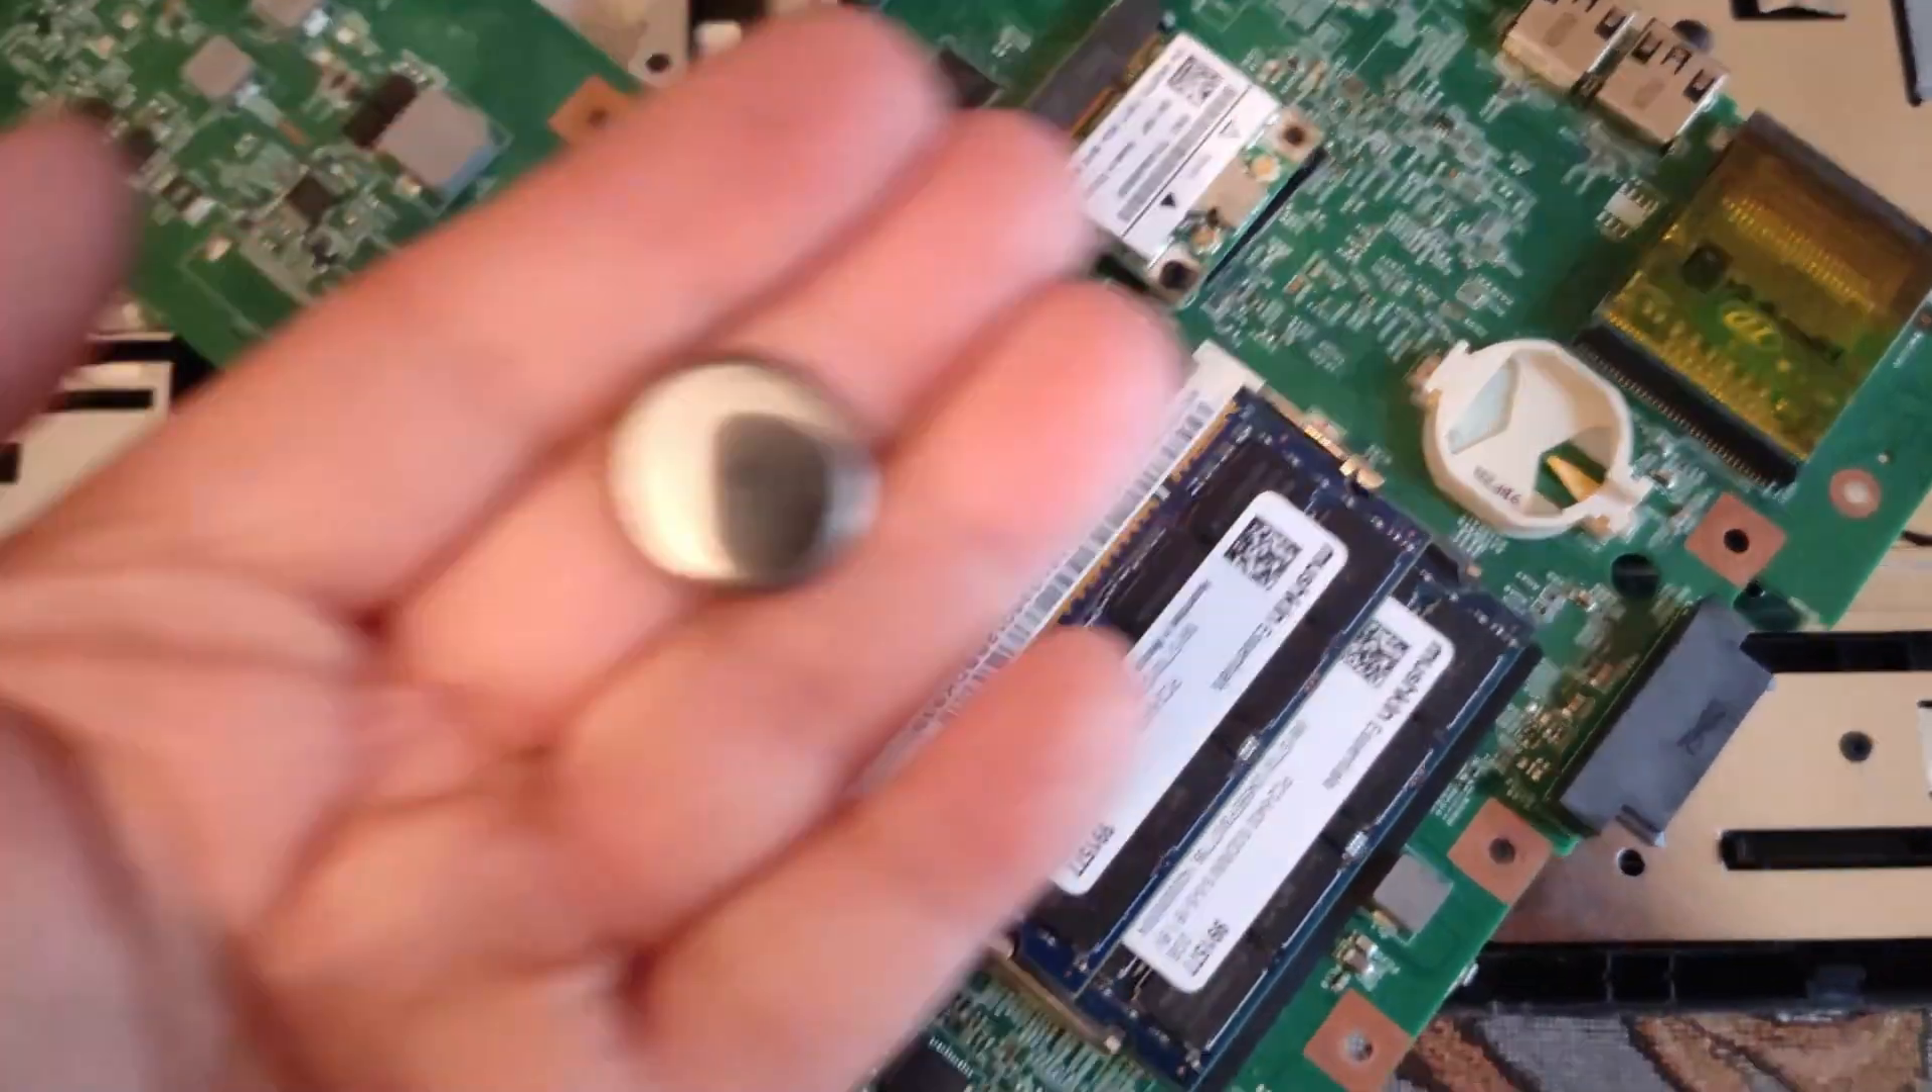Like you can see we have already removed the battery and we're gonna make a test to see if the energy of the battery is okay or we have to replace it.